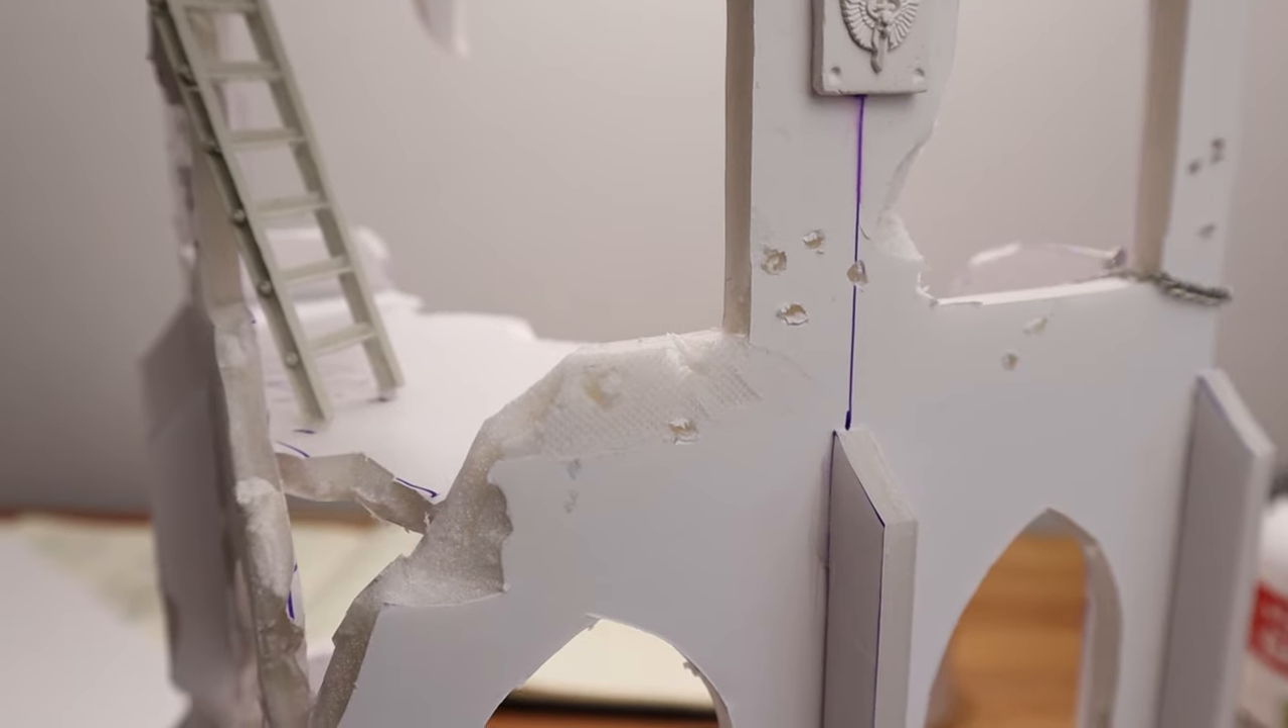I also poked some bullet holes into the walls and glued some broken wall pieces to the ruins foundation.